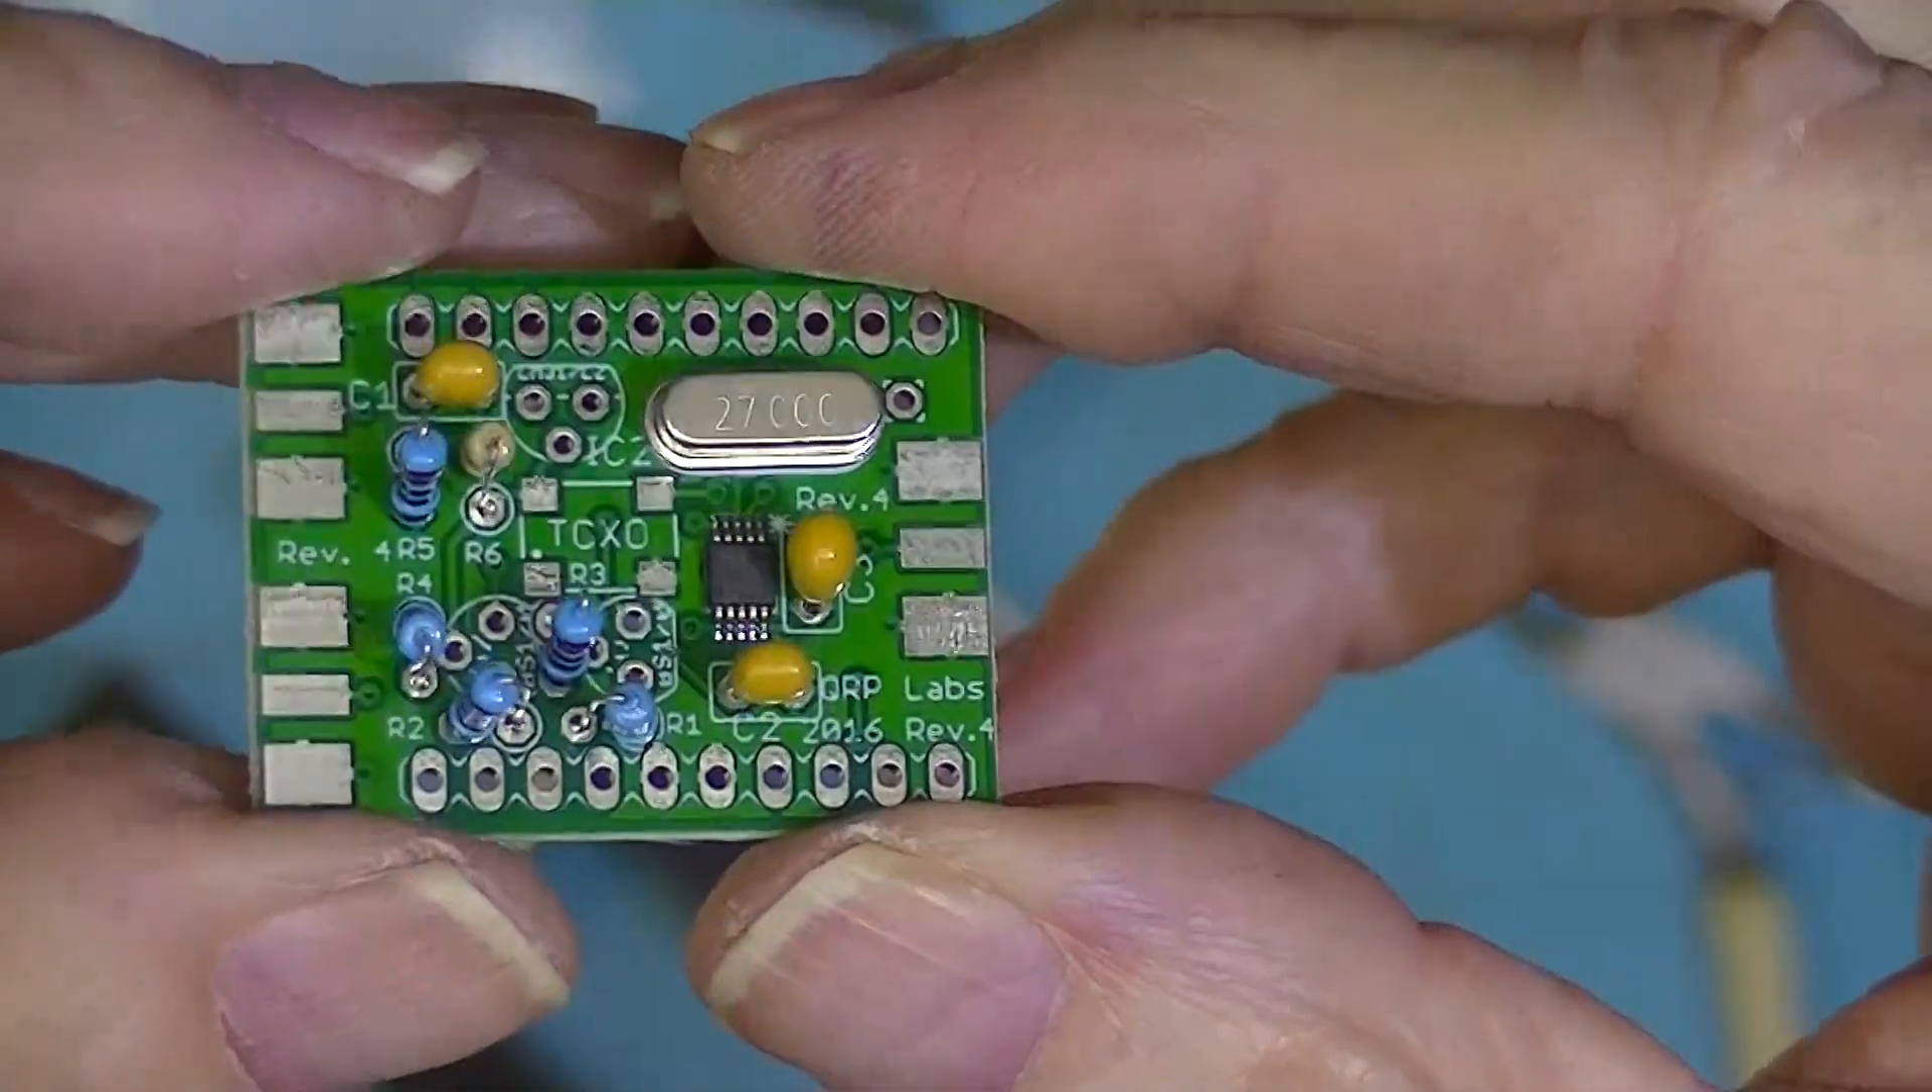And here's the board with the capacitors and crystal installed.